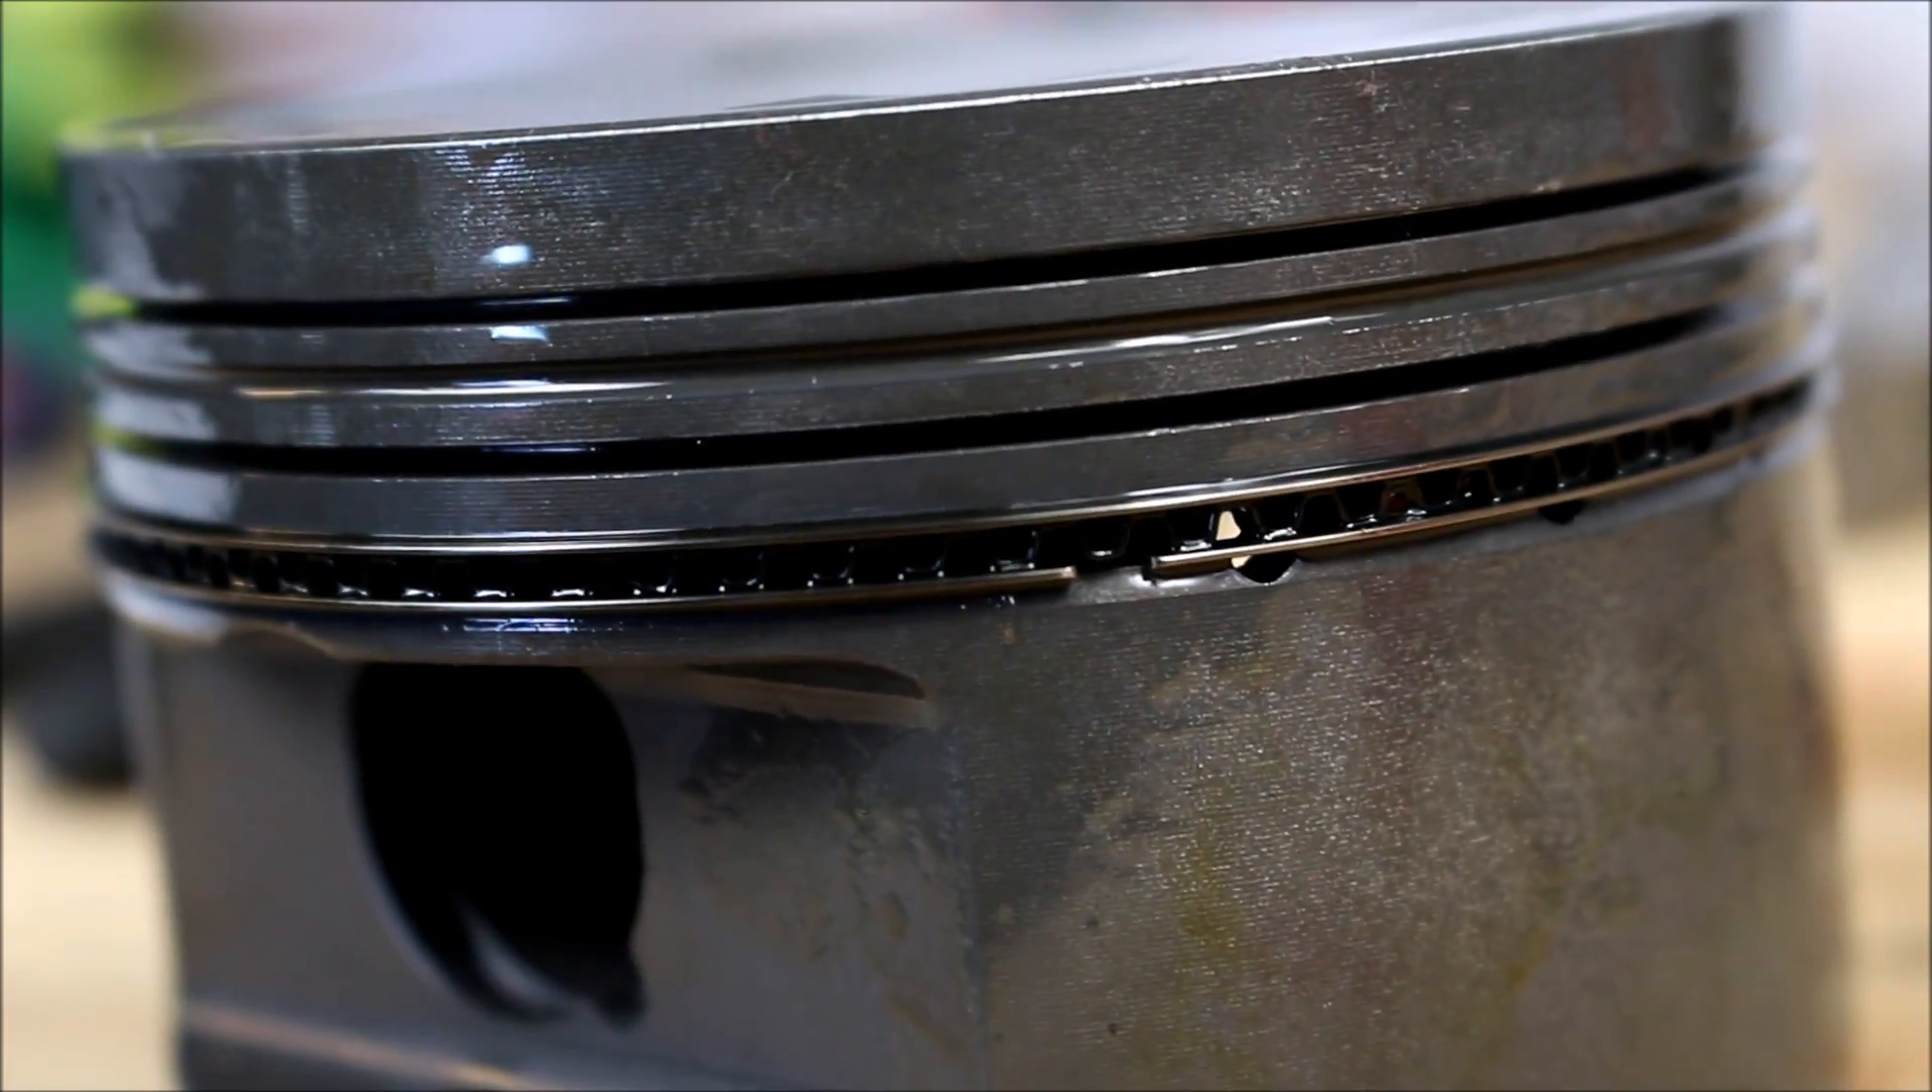Now the oil control ring is complete. You can see you have a rail on the top and the bottom and then the the waffle in the middle.